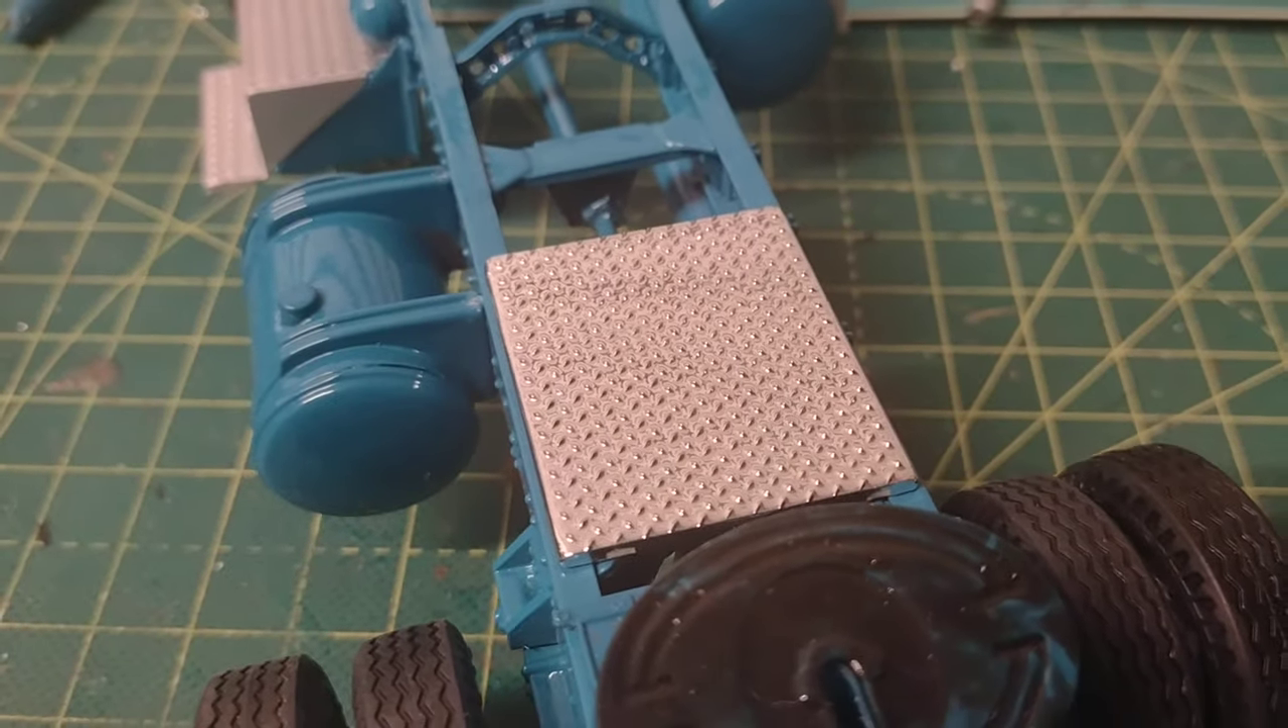I got the platform with the diamond plating installed.